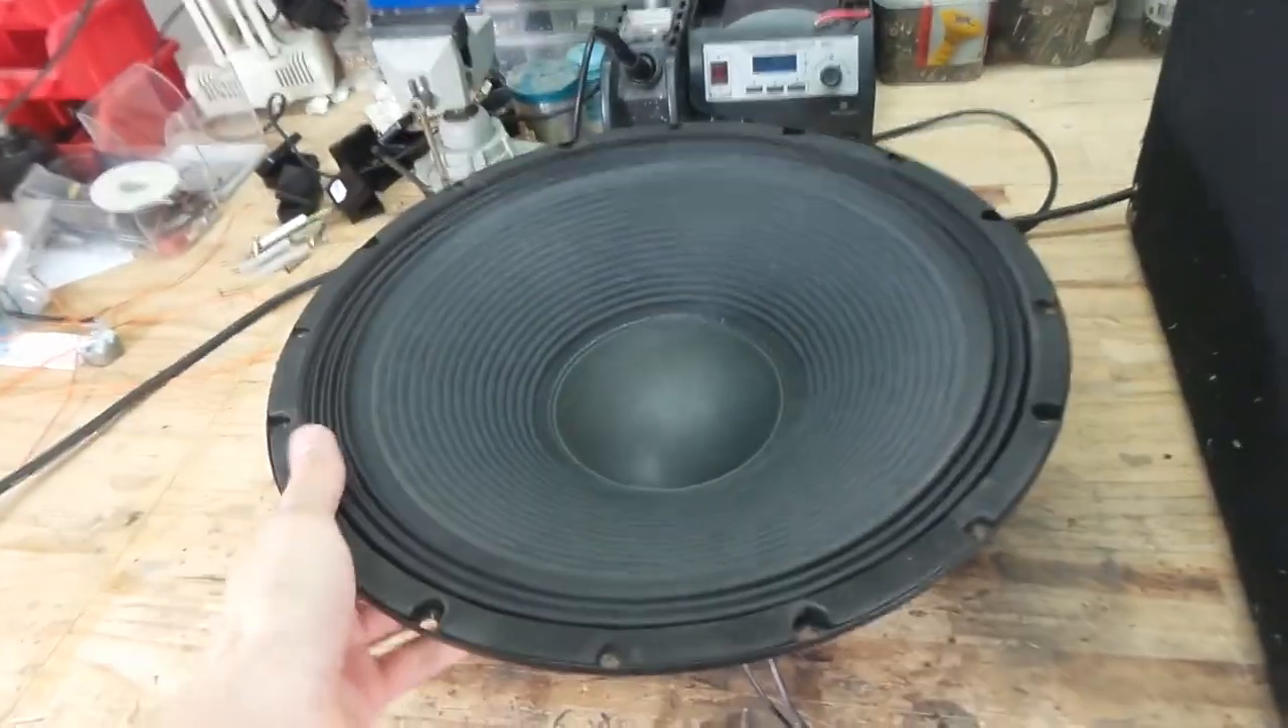So as you can see, I just removed the speaker from the cabinet.